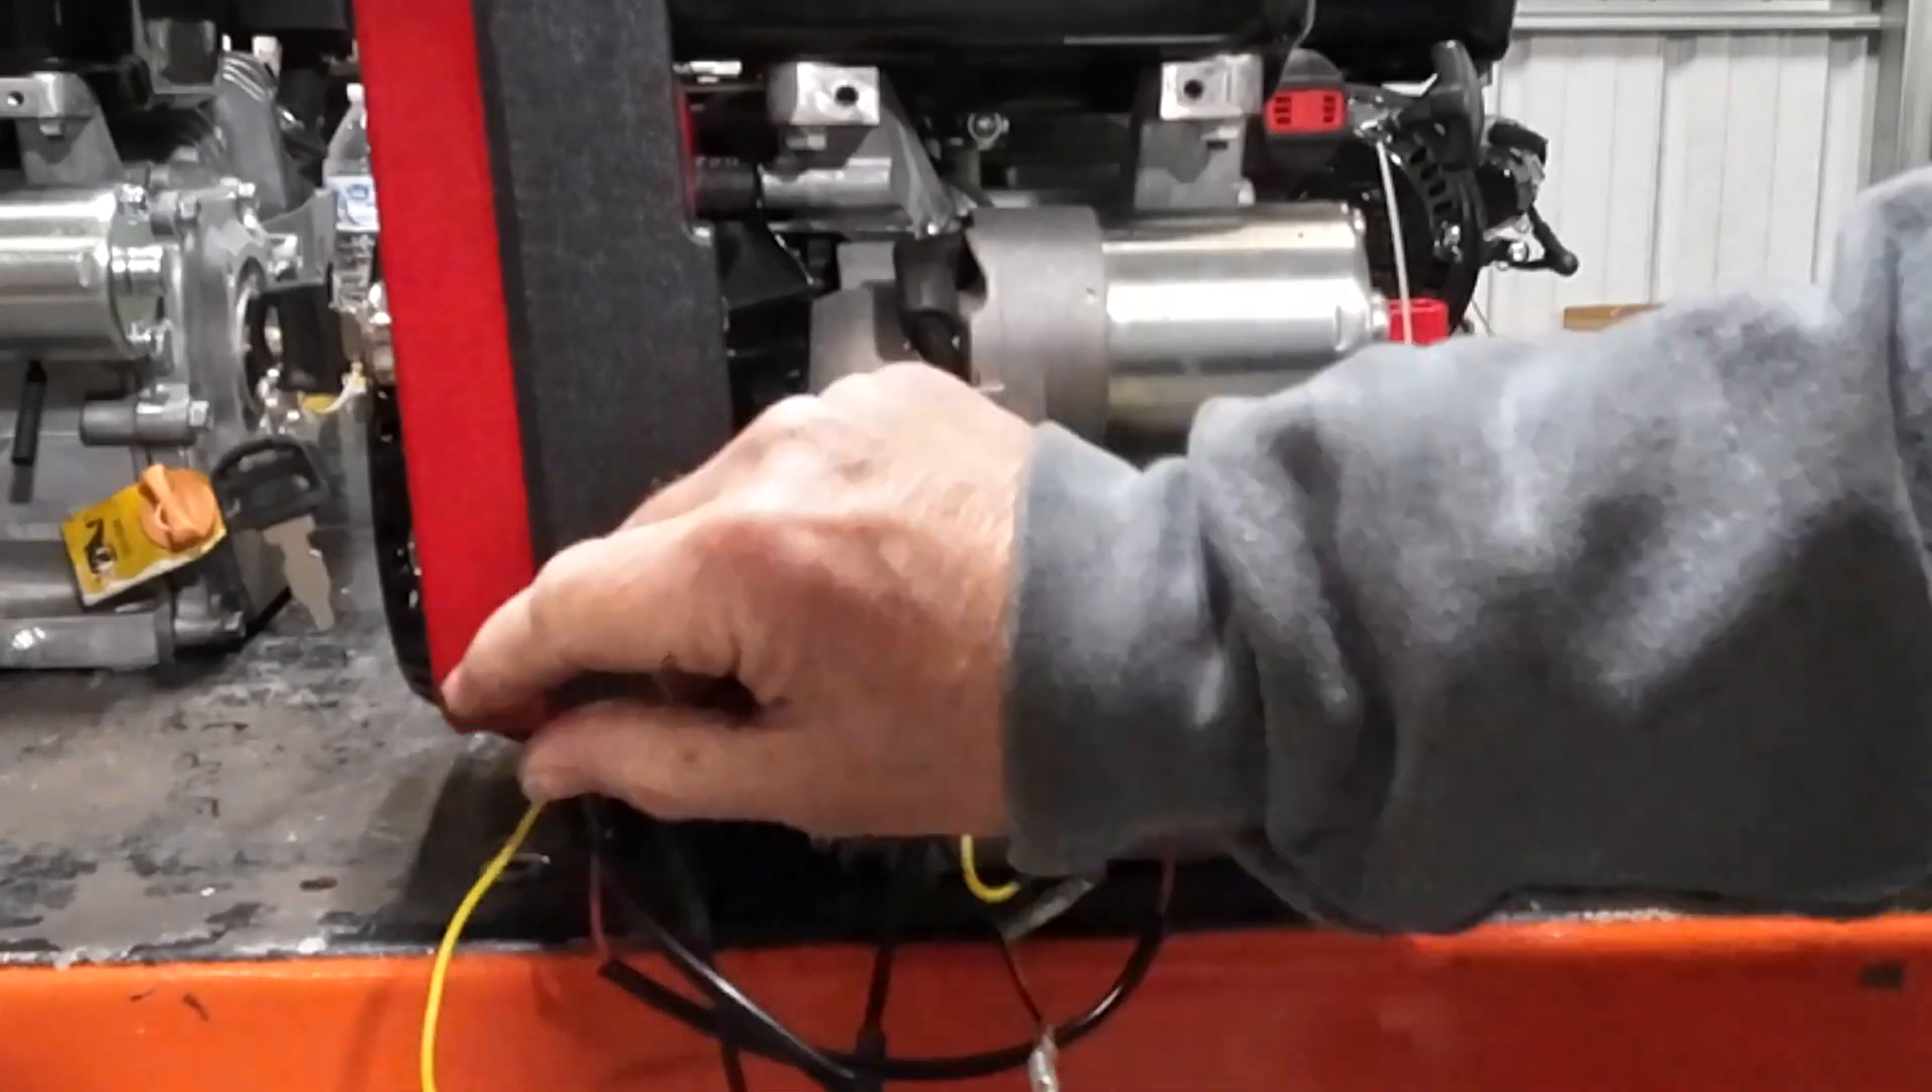We still got a wire left over.